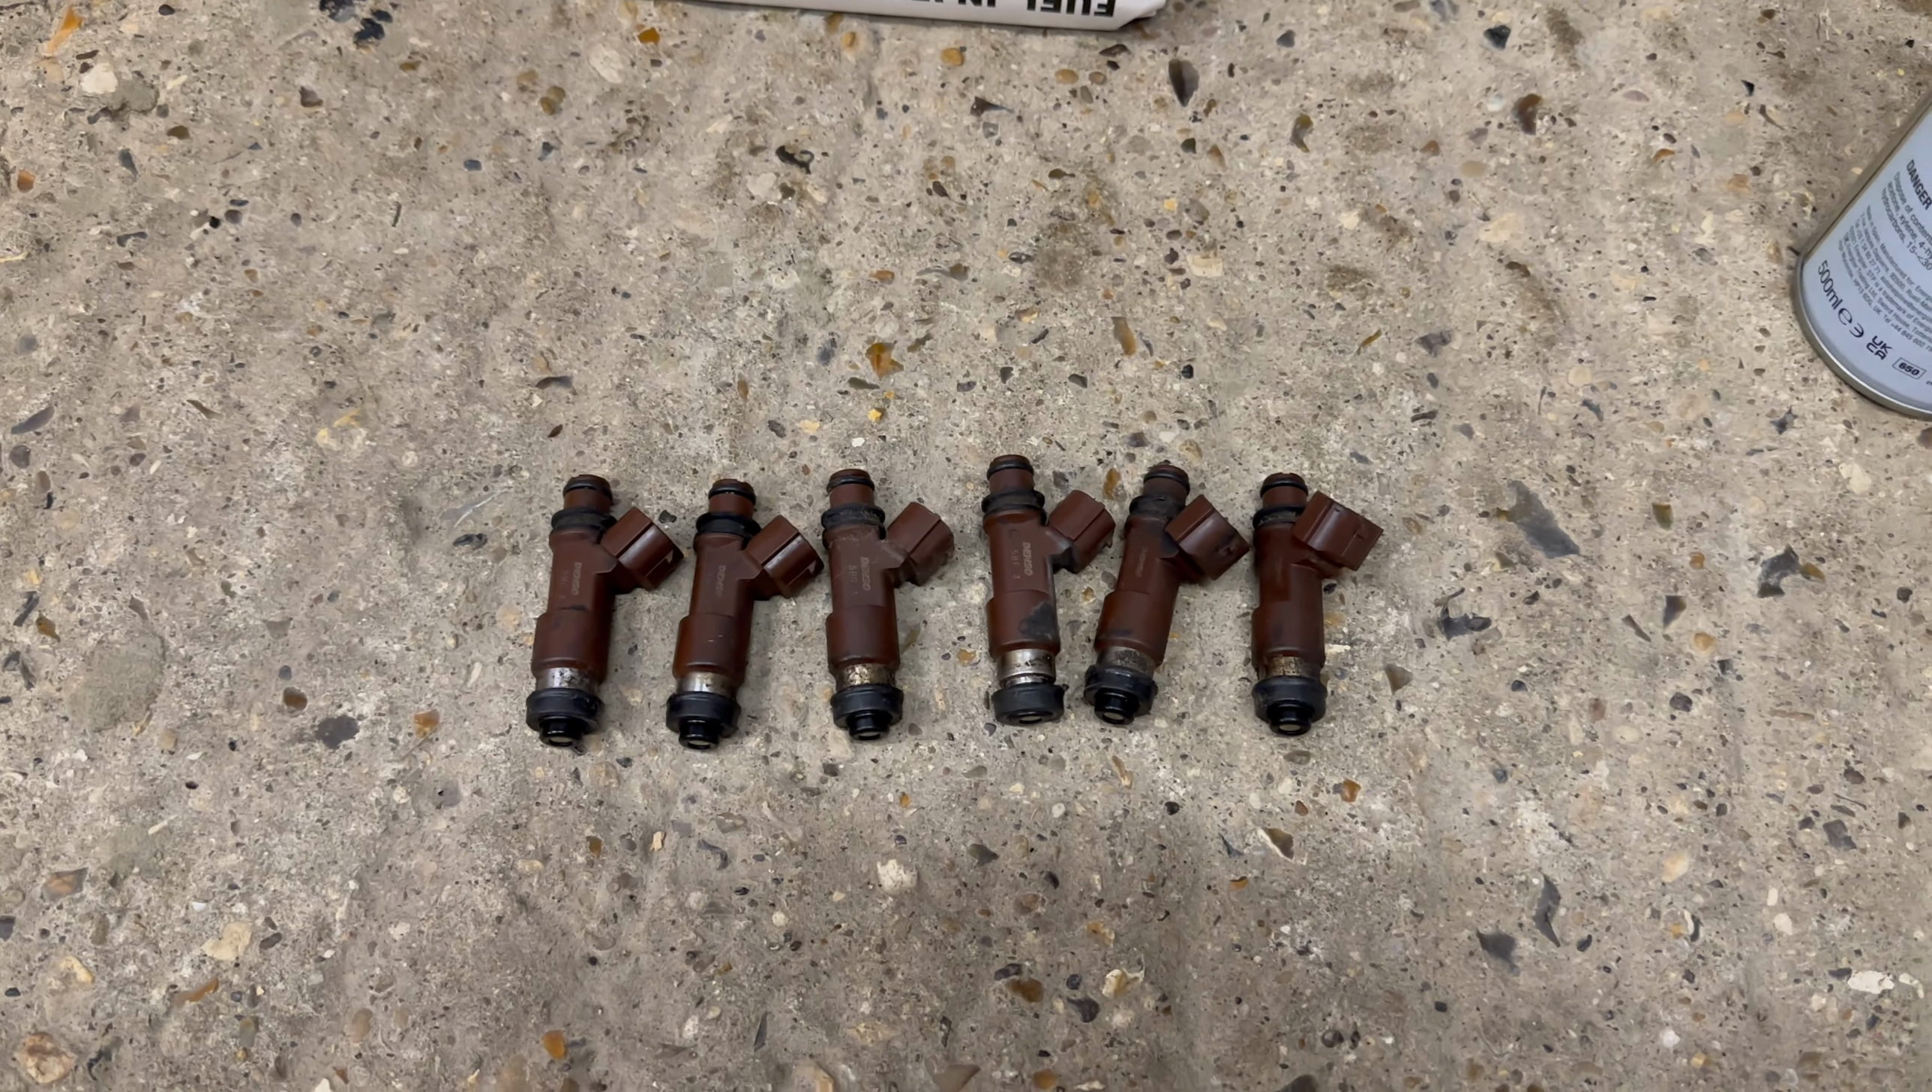Okay so I already have all six injectors removed from the engine as part of the last video that we did on this engine and the first thing we need to do is remove the little filters.